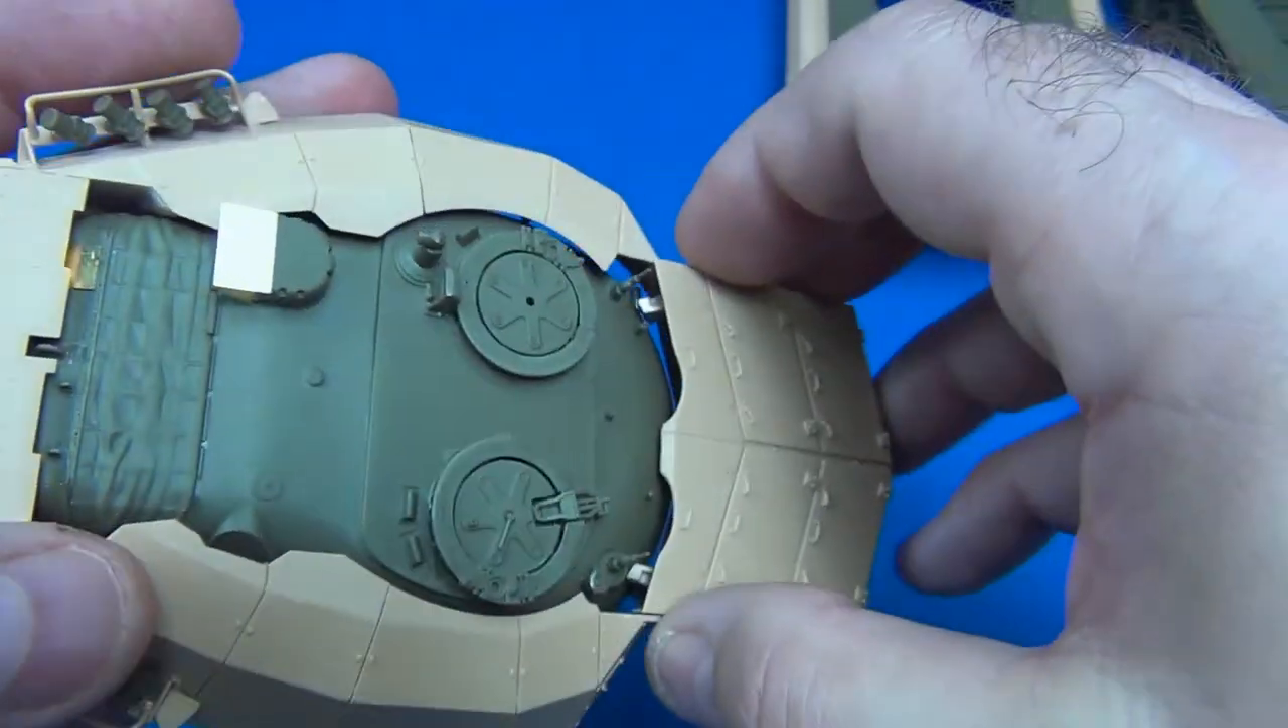The rear ones here for the bustles from the top they don't even touch either you see right through.